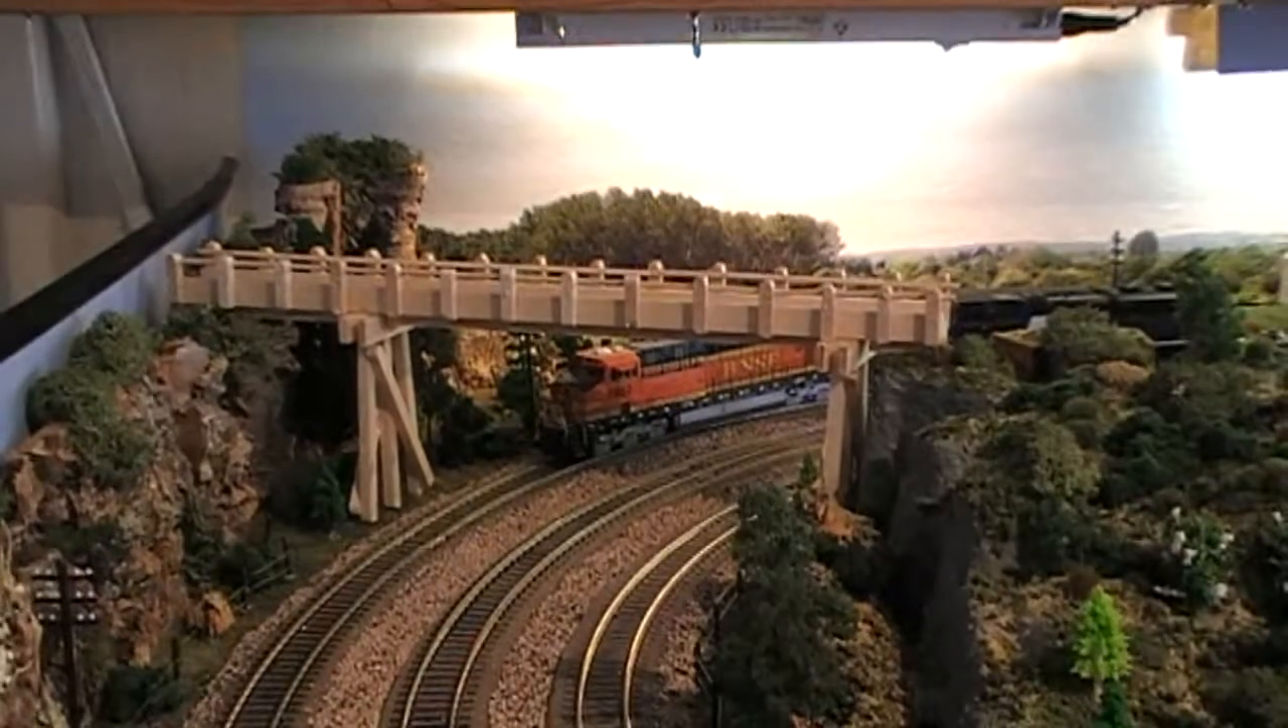The new bridge is now in place but it's not fixed and of course it still needs painting.